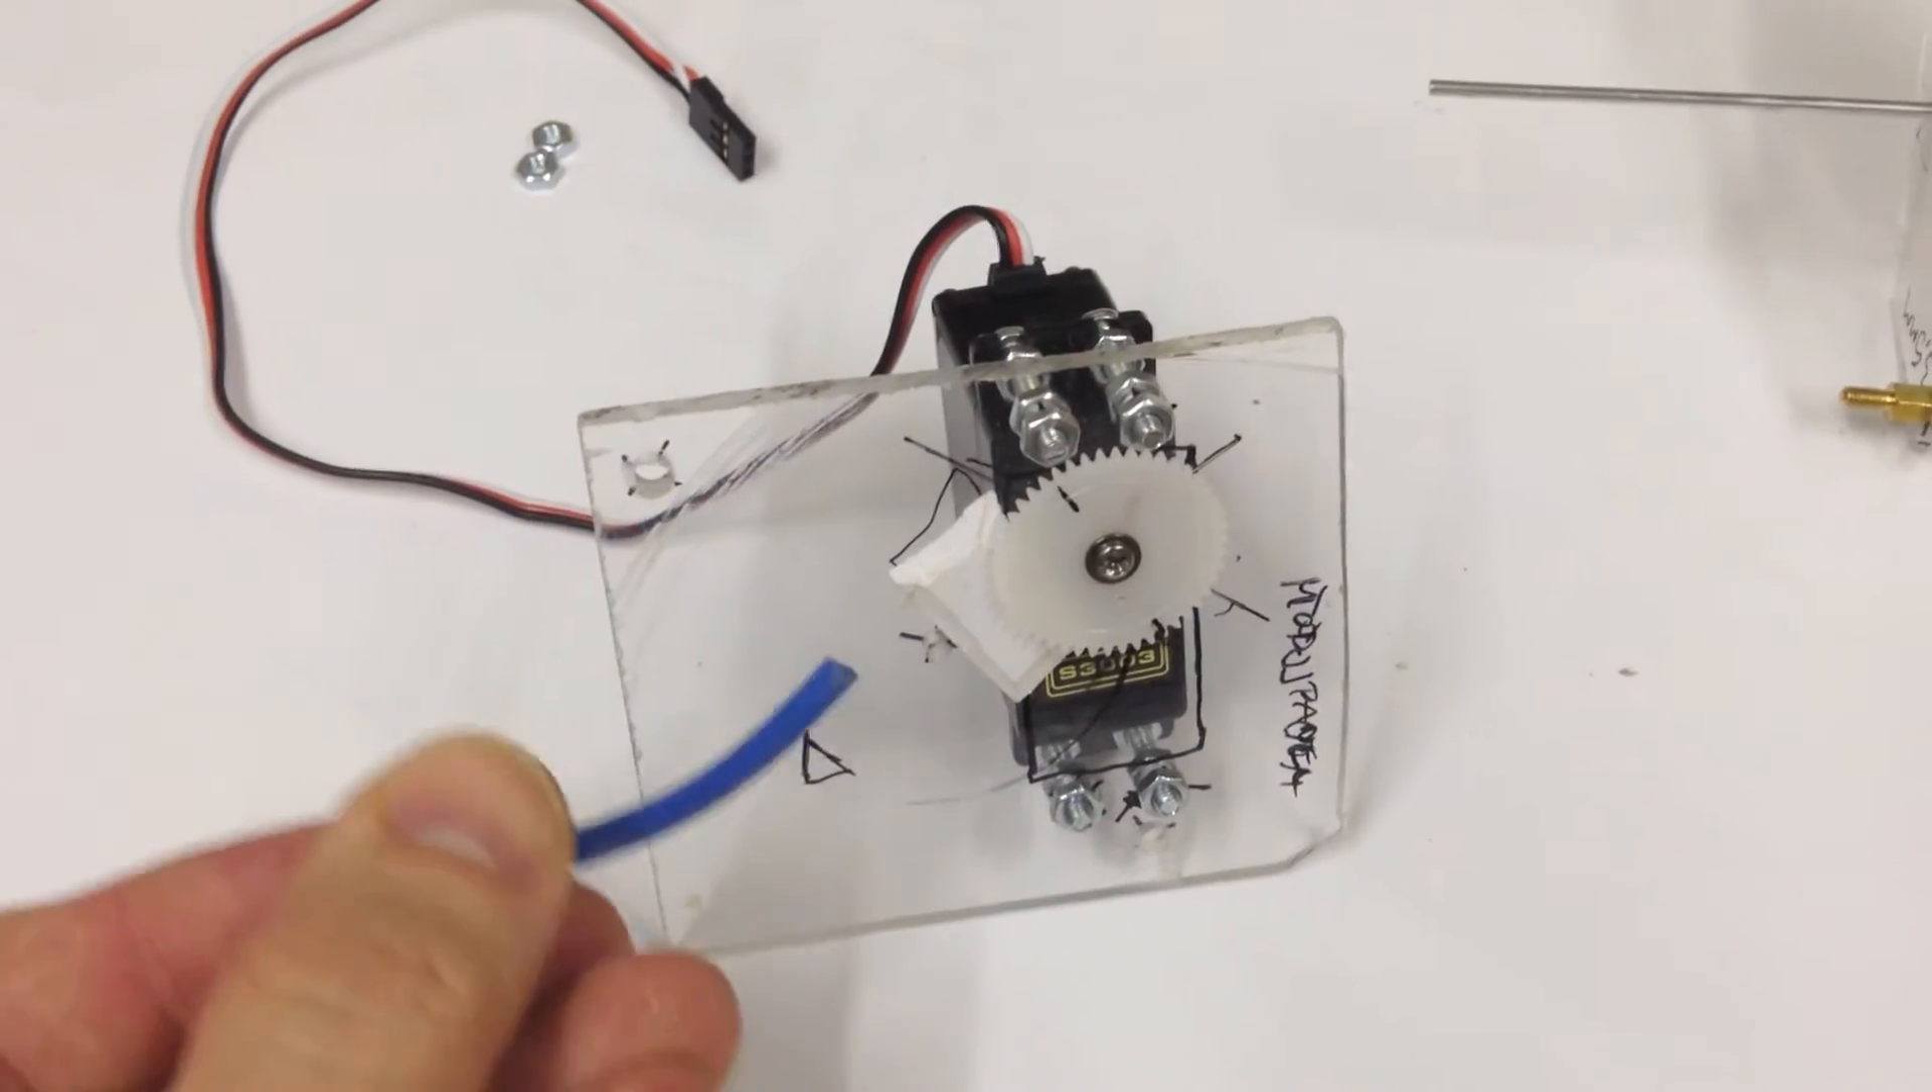Okay, so the servo here is now mounted onto this back piece of plexiglass.